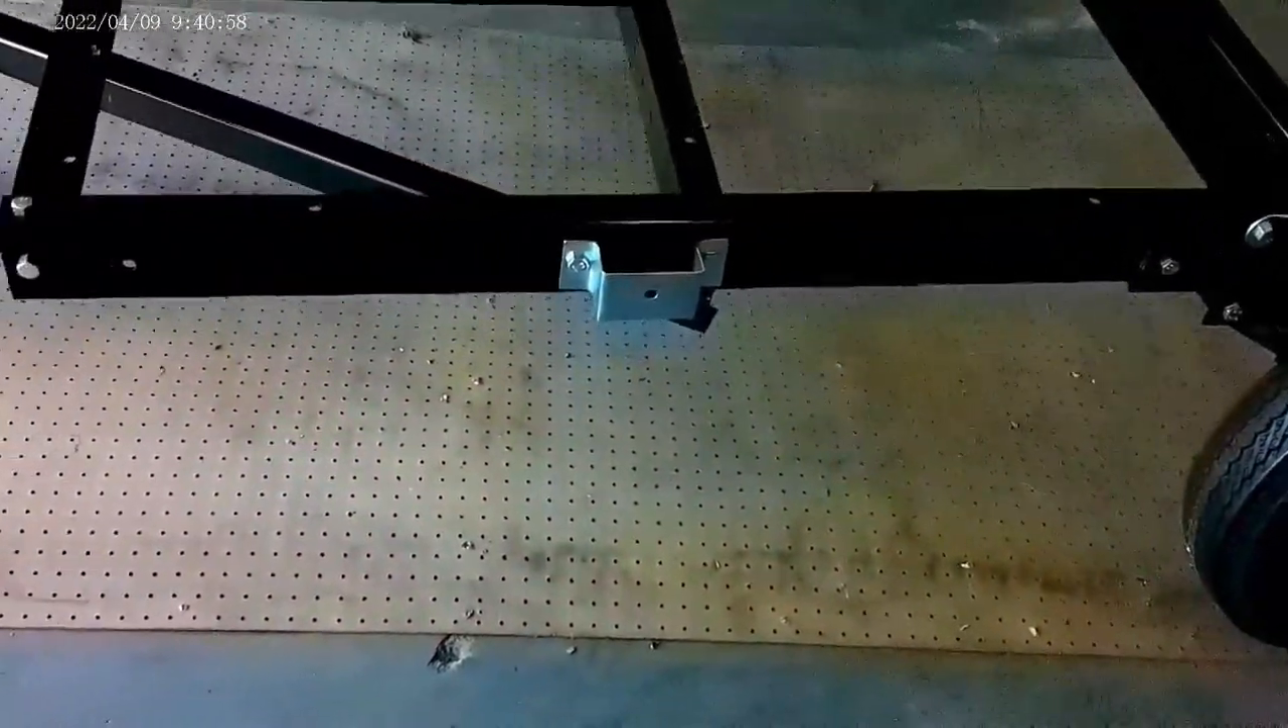There's the rail bracket holder right there. I've got a couple more to have to put on yet.